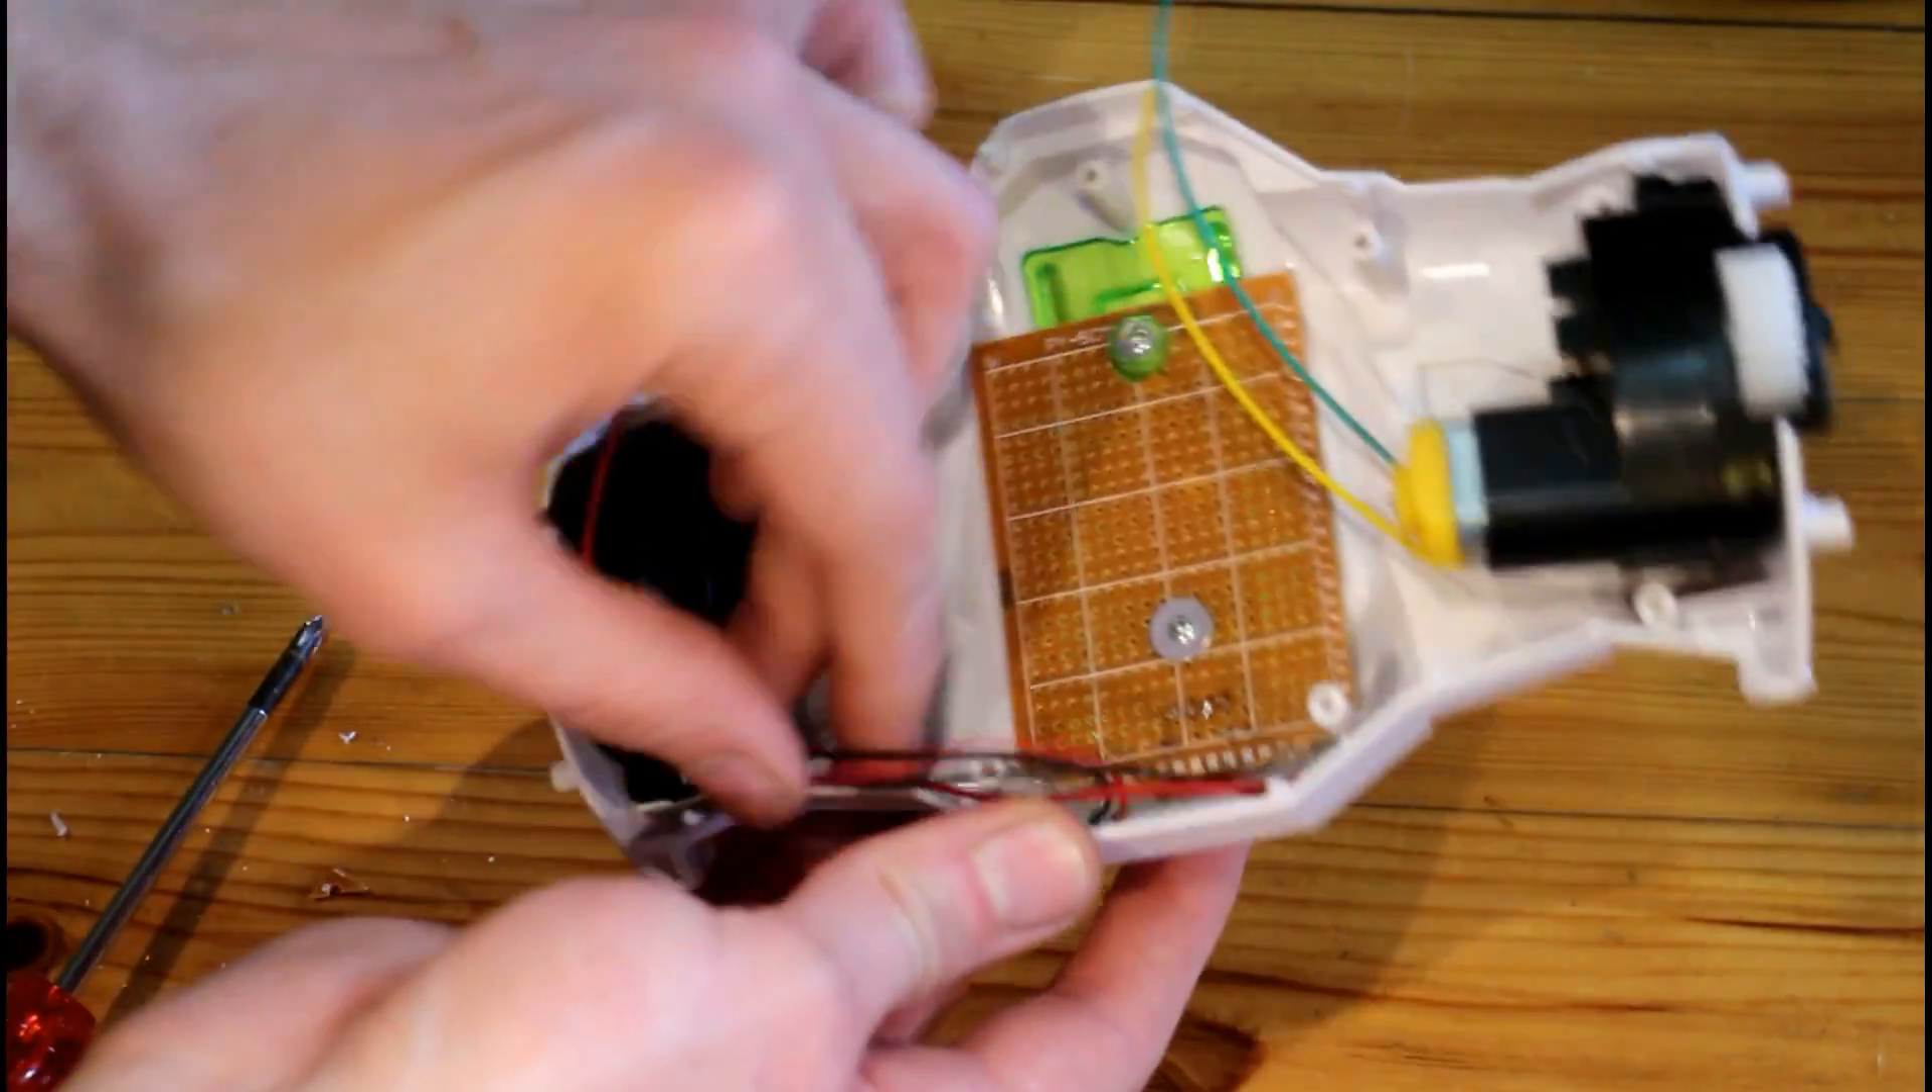So there's our PCB screwed in place.